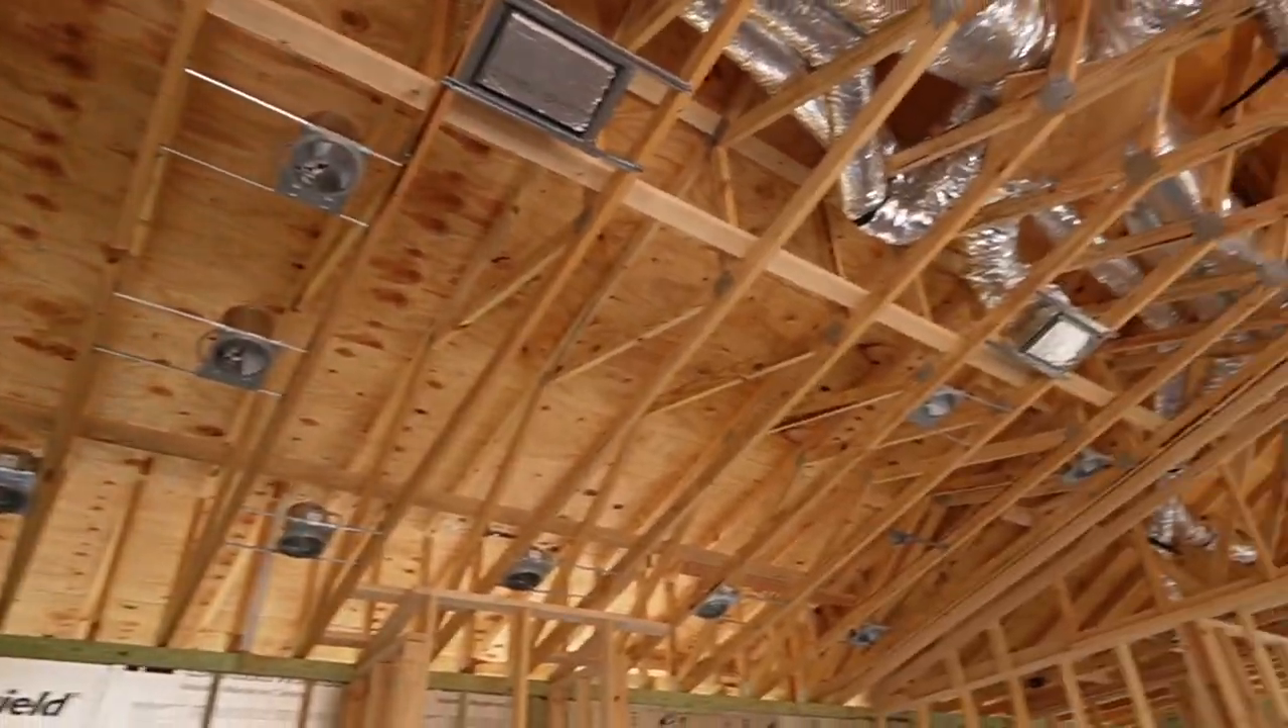Ellos ya están poniendo Todo para la electricidad Ya pusieron las luces.